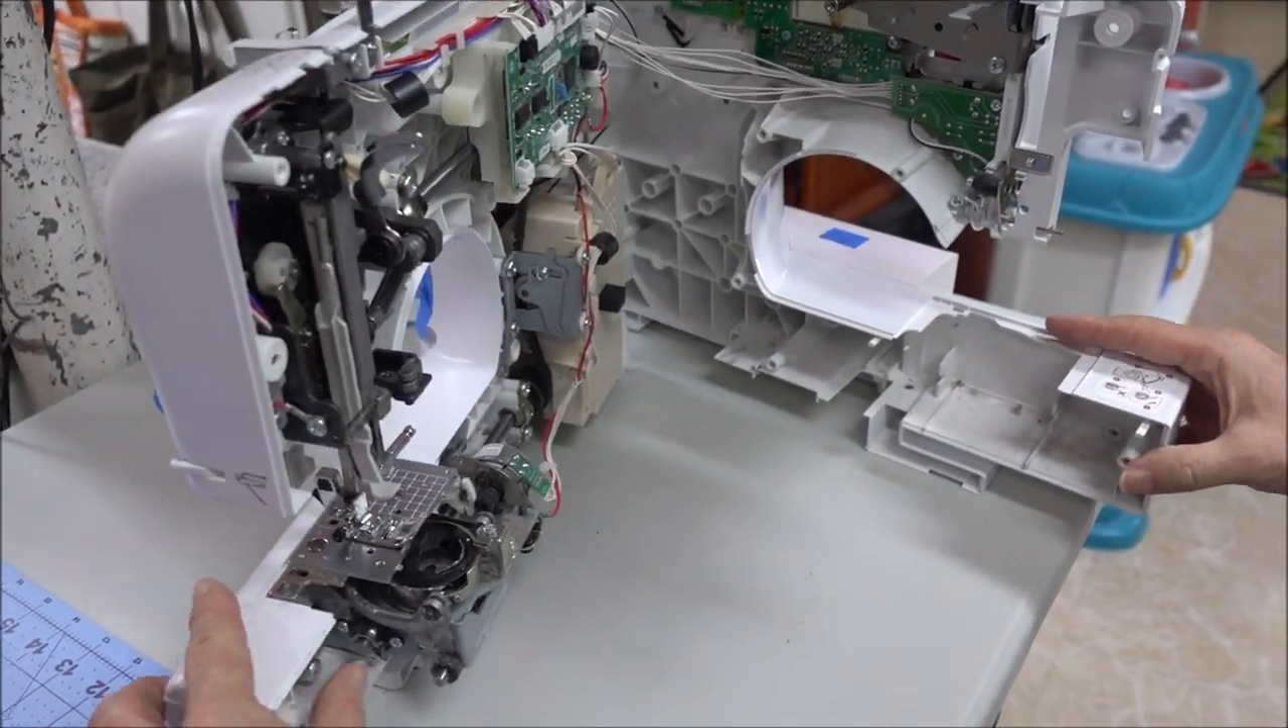Okay so we split the case and there's this bundle of wires that loops around behind this clip.